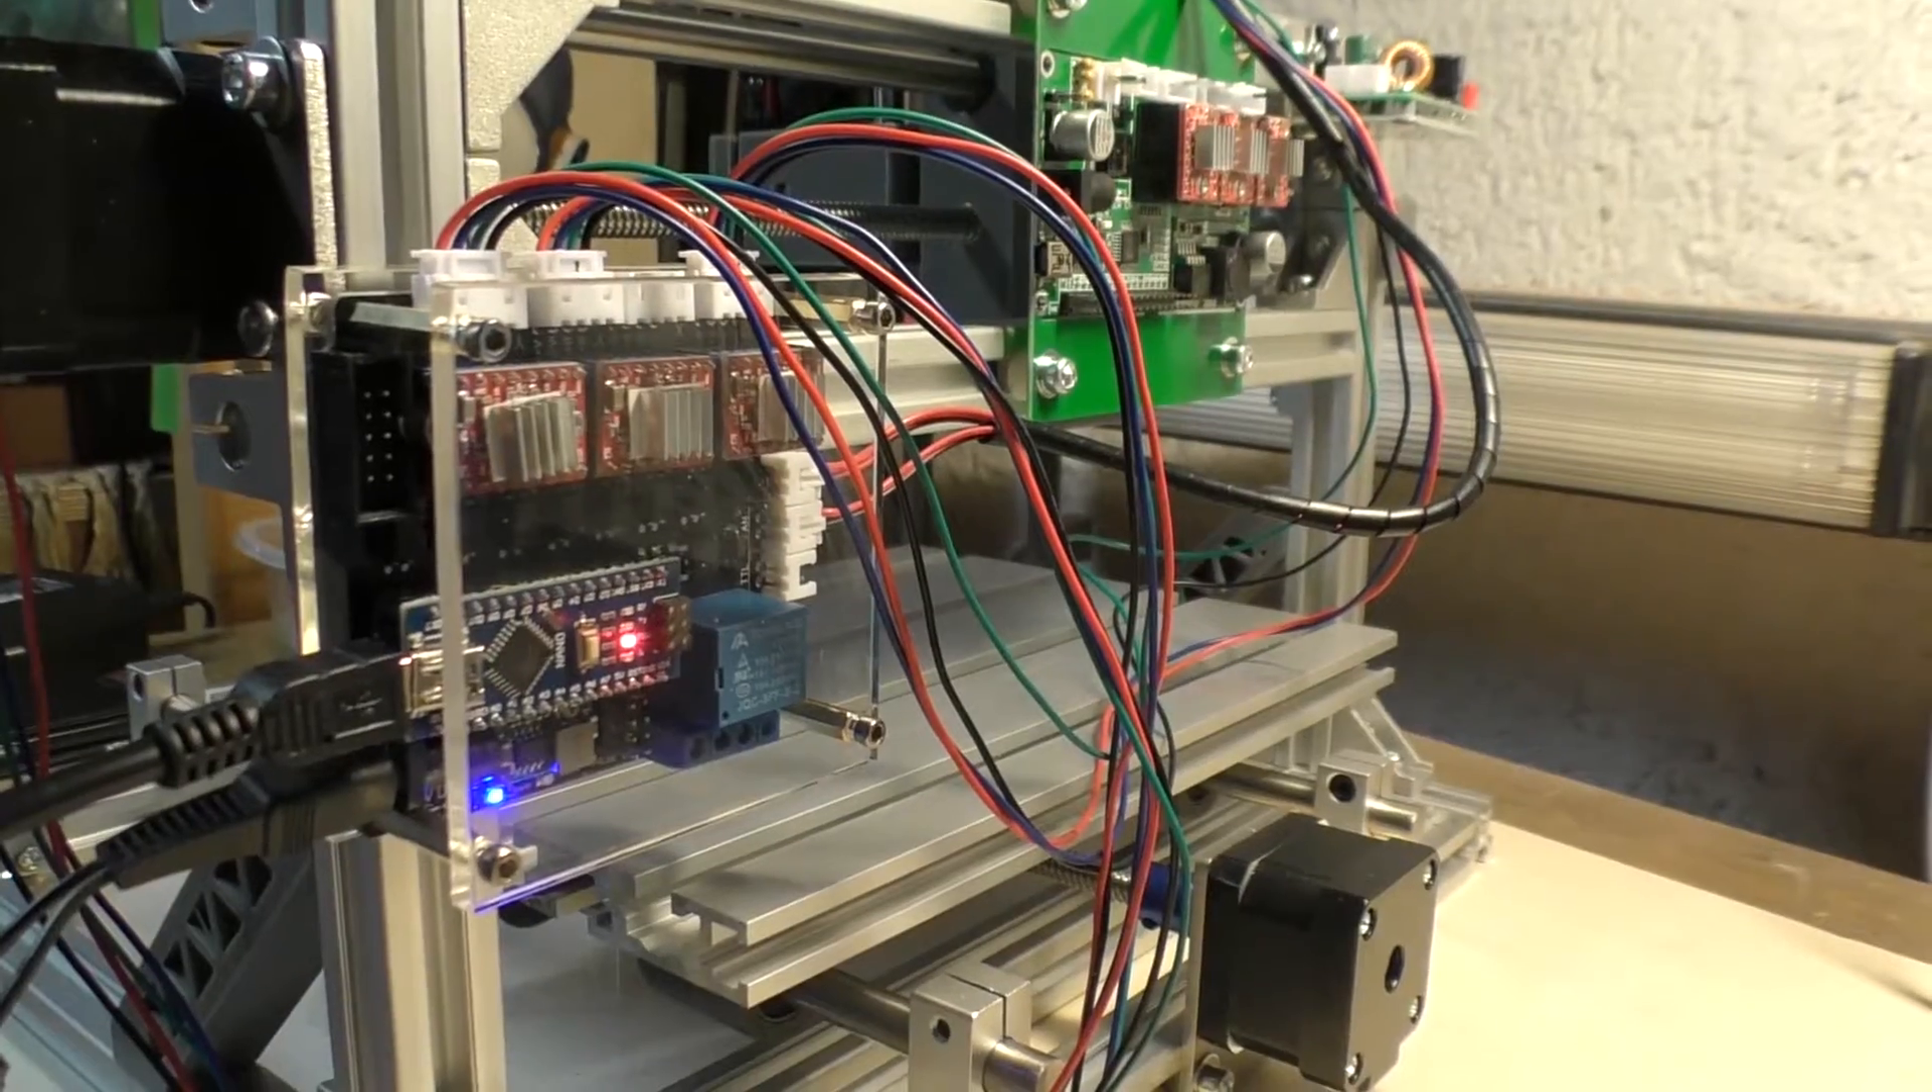So here's the new controller fitted and I've just done a mock-up to do a functional test.